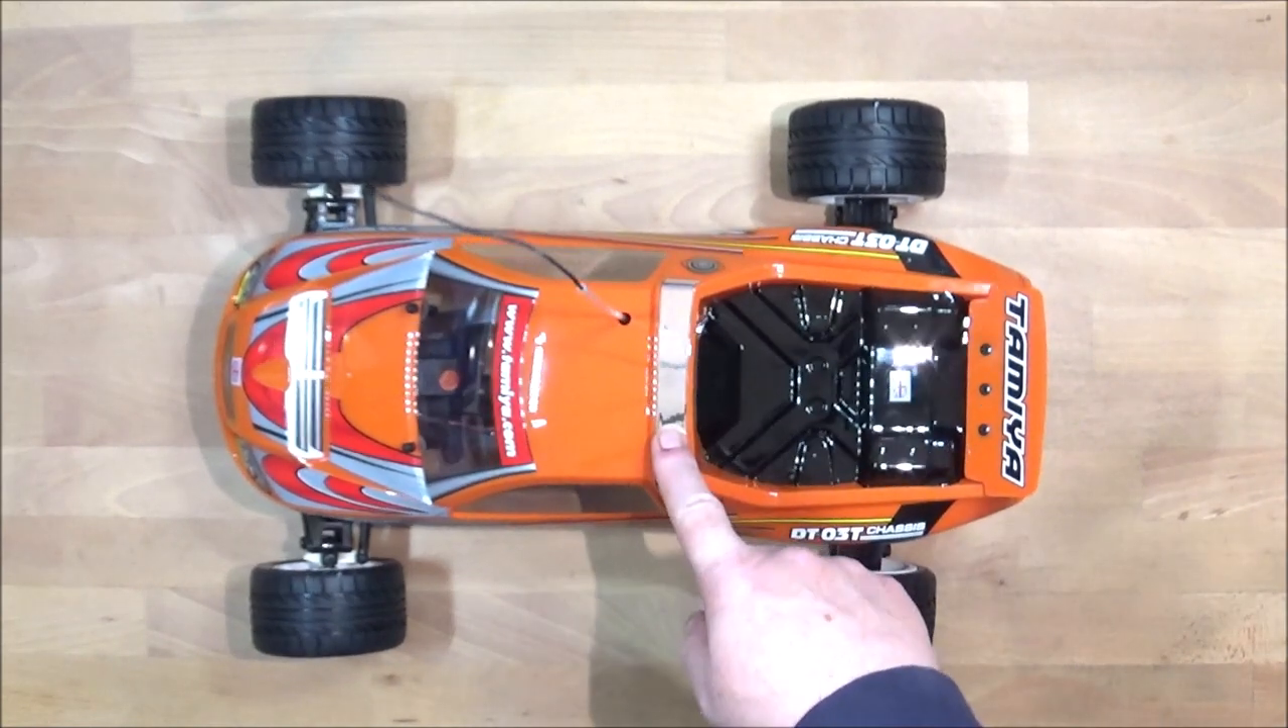With this last sticker in place that's finished the bodywork for me.